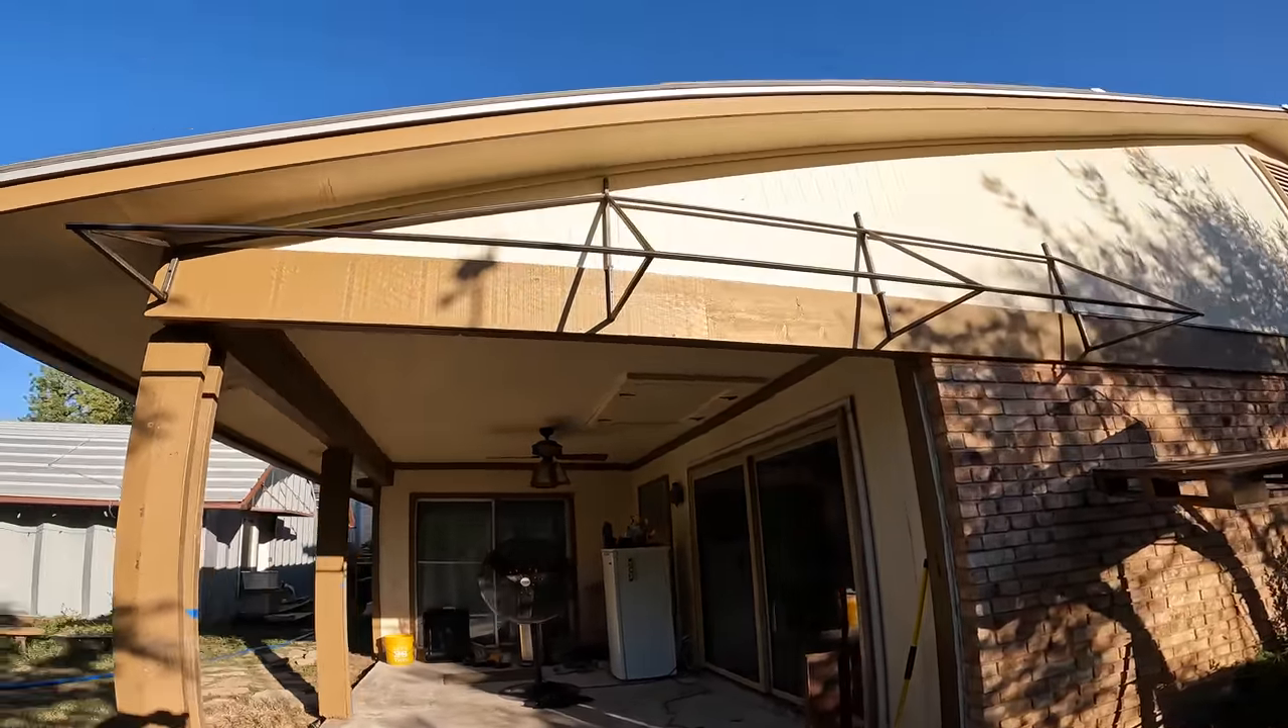All right, so we got the rough framing all together.